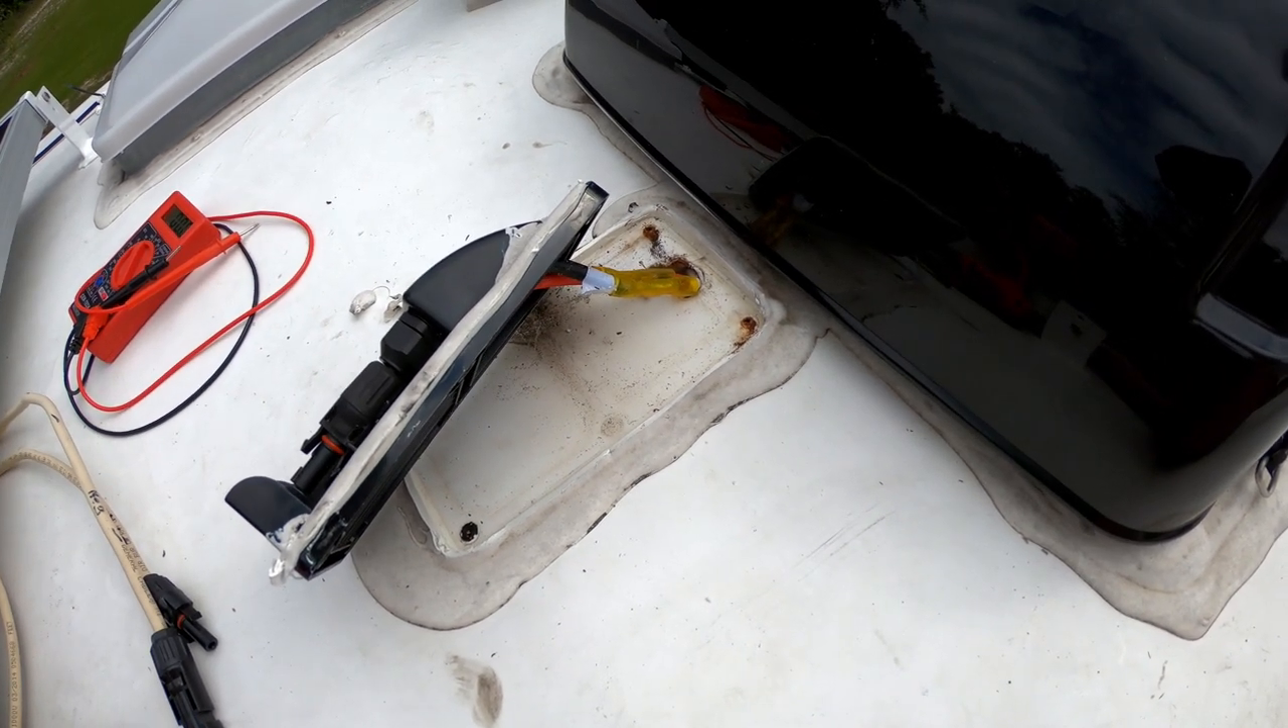Well, I took the solar-ready bracket off.